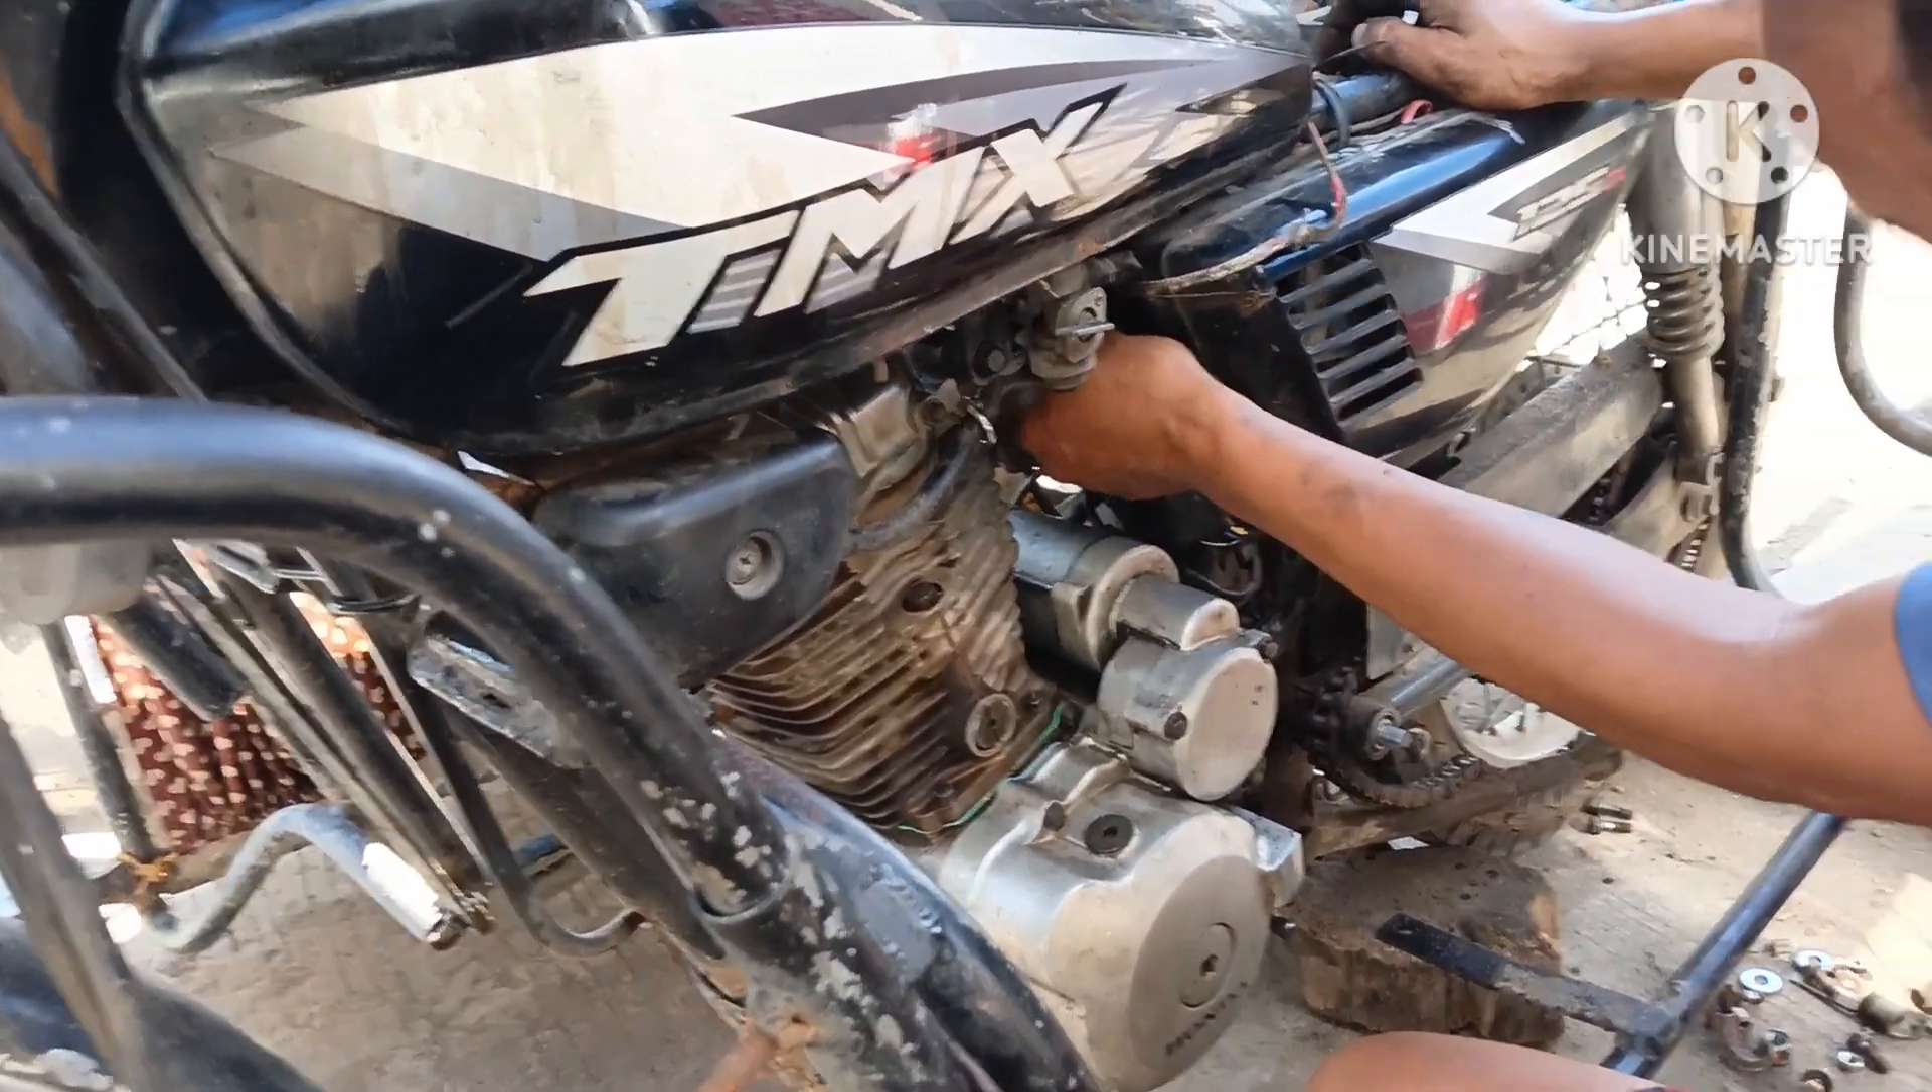Nakabit na po yung makina dito sa kanyang body.